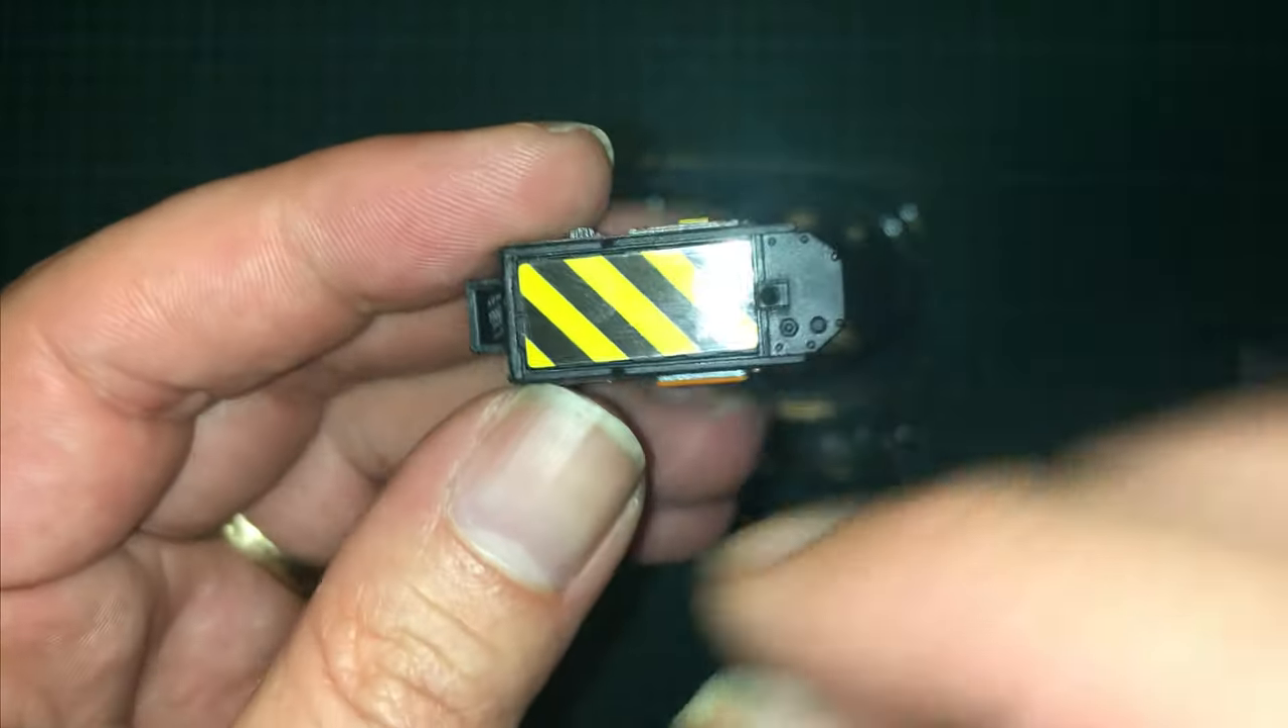Okay, so I've got the, uh, the sticker on here.